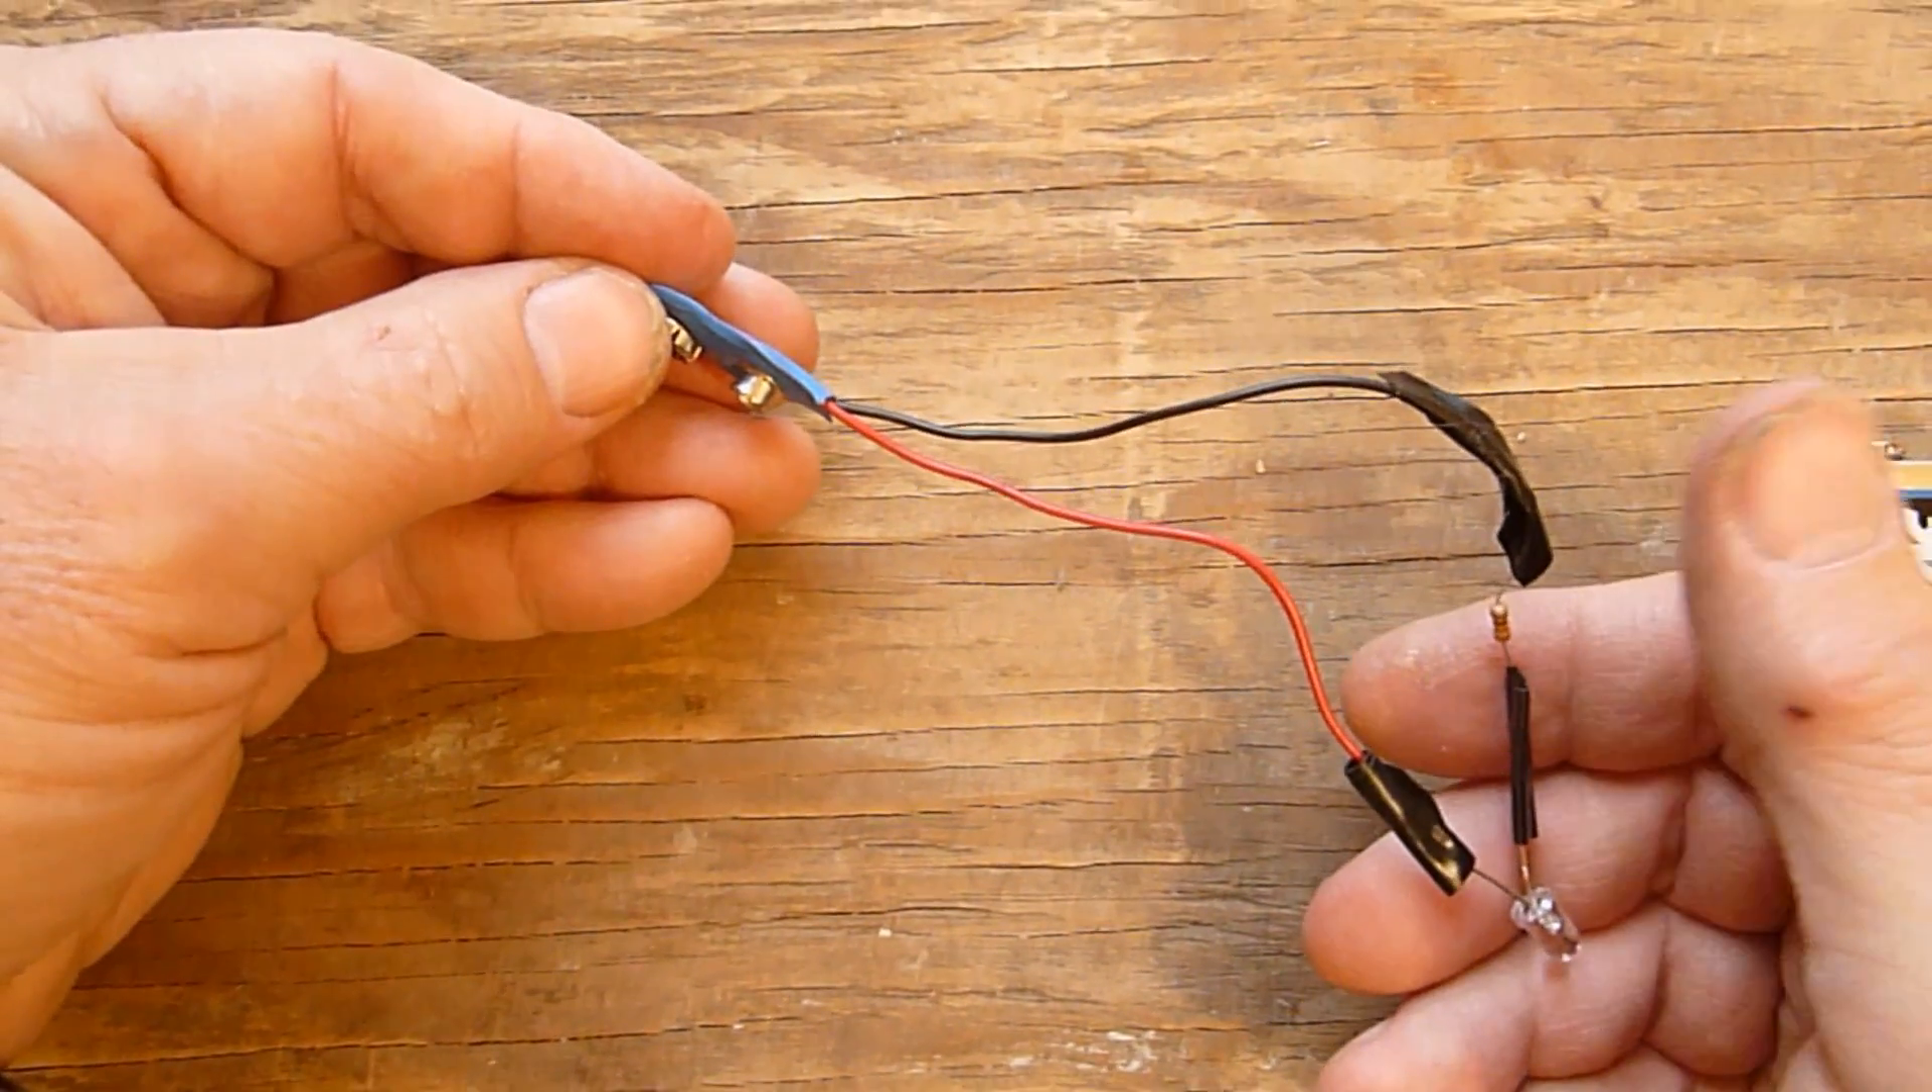Now we see that we have finished the wiring. All three connections were made and we have all the parts connected together.